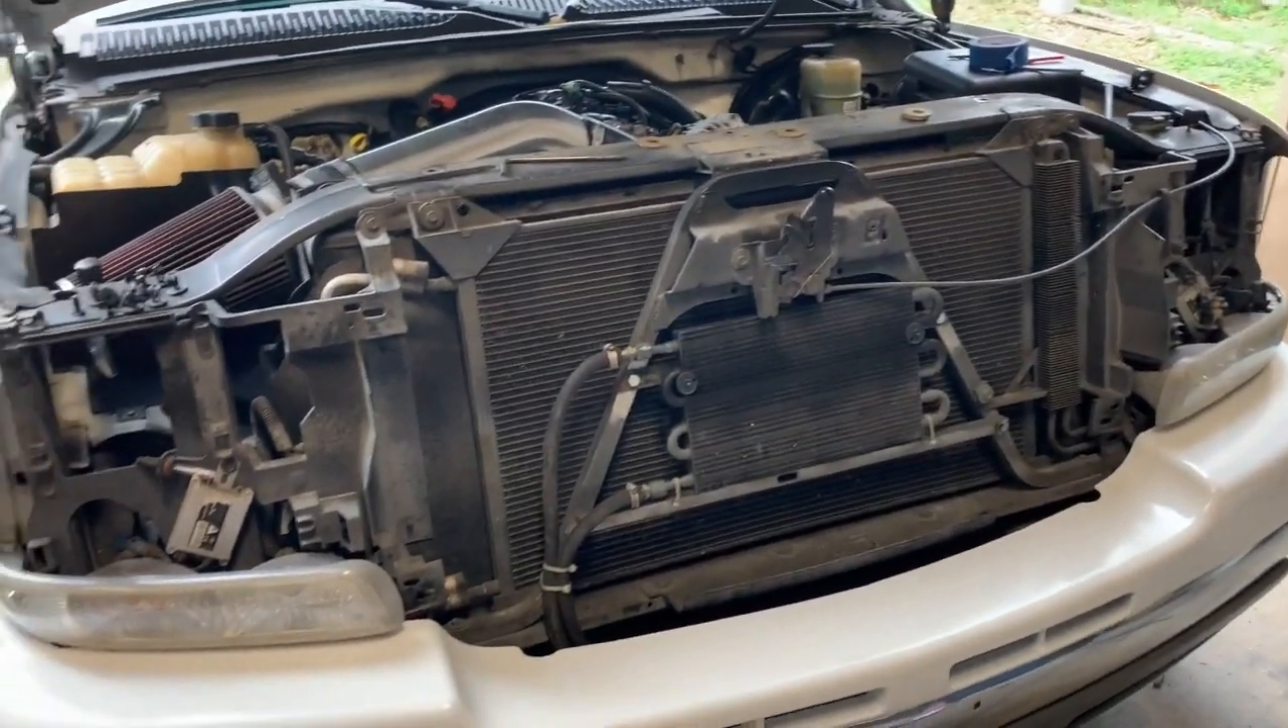So all we got left to do is now to finish reinstalling the grill and then put the headlights on and the top cap and this swap will be completed.